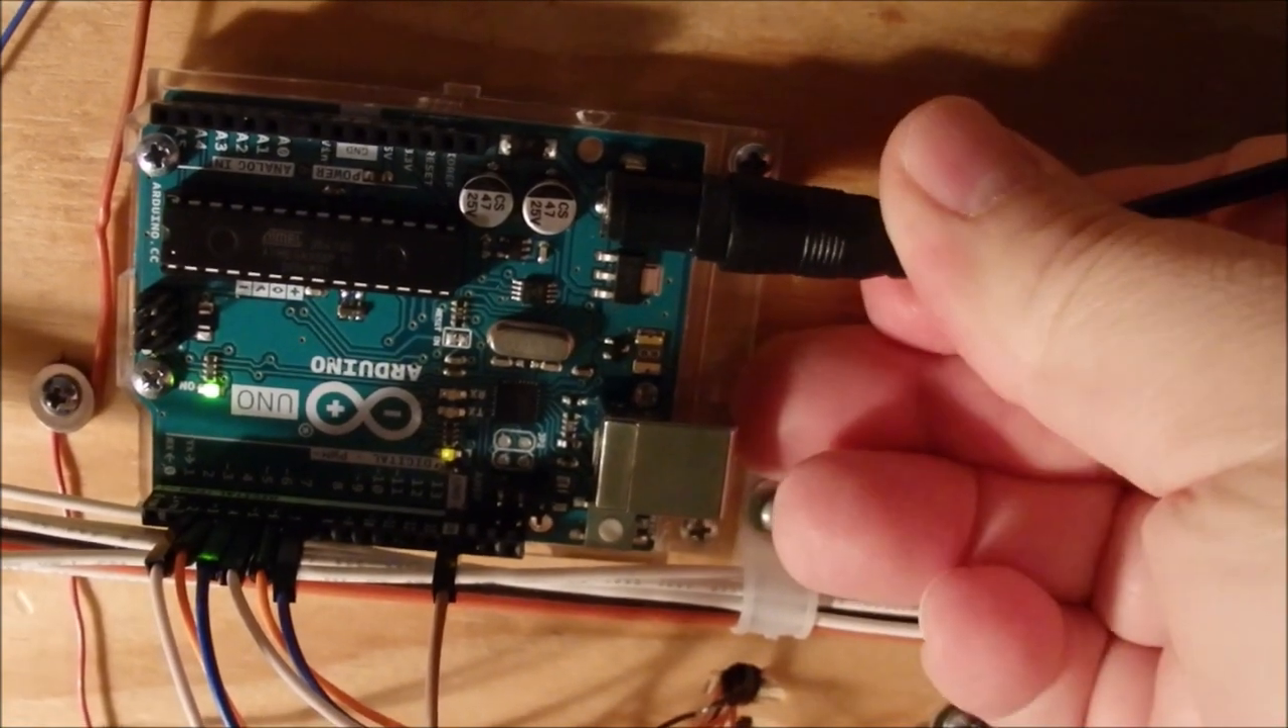I've got a nine volt power supply plugged into the arduino board.